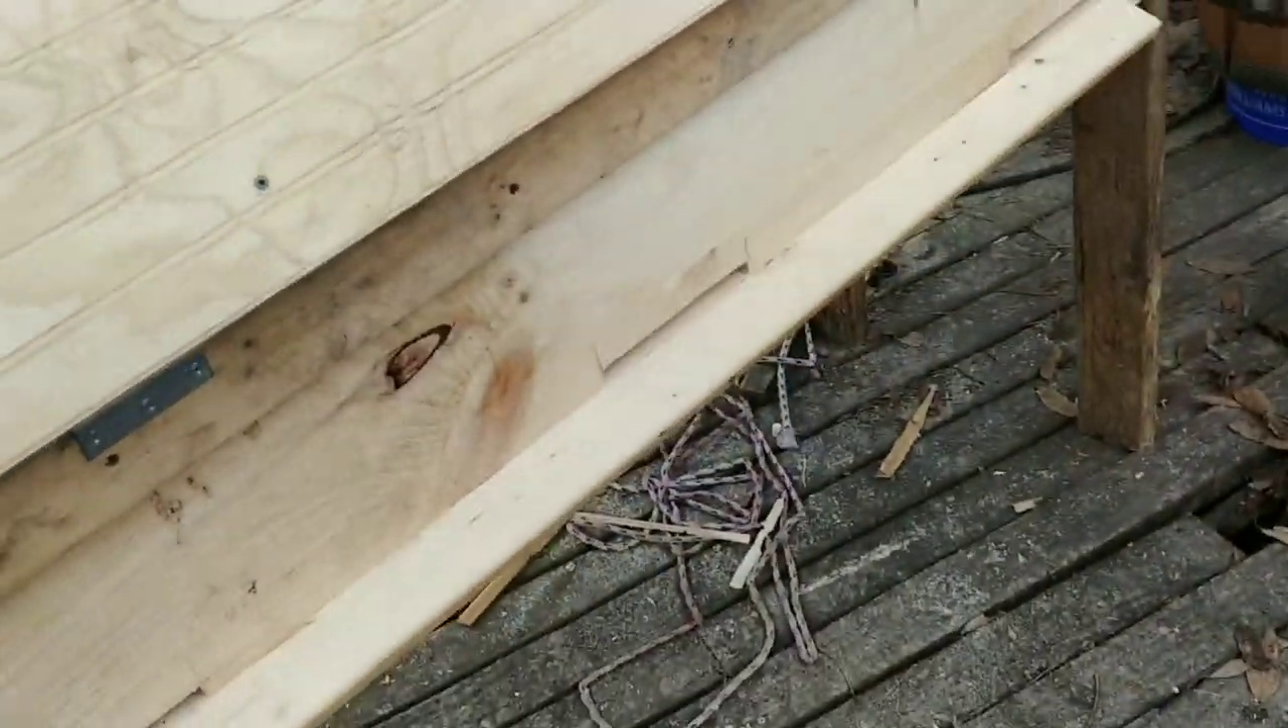Um I did go ahead and put a landing board on there turned out pretty good.